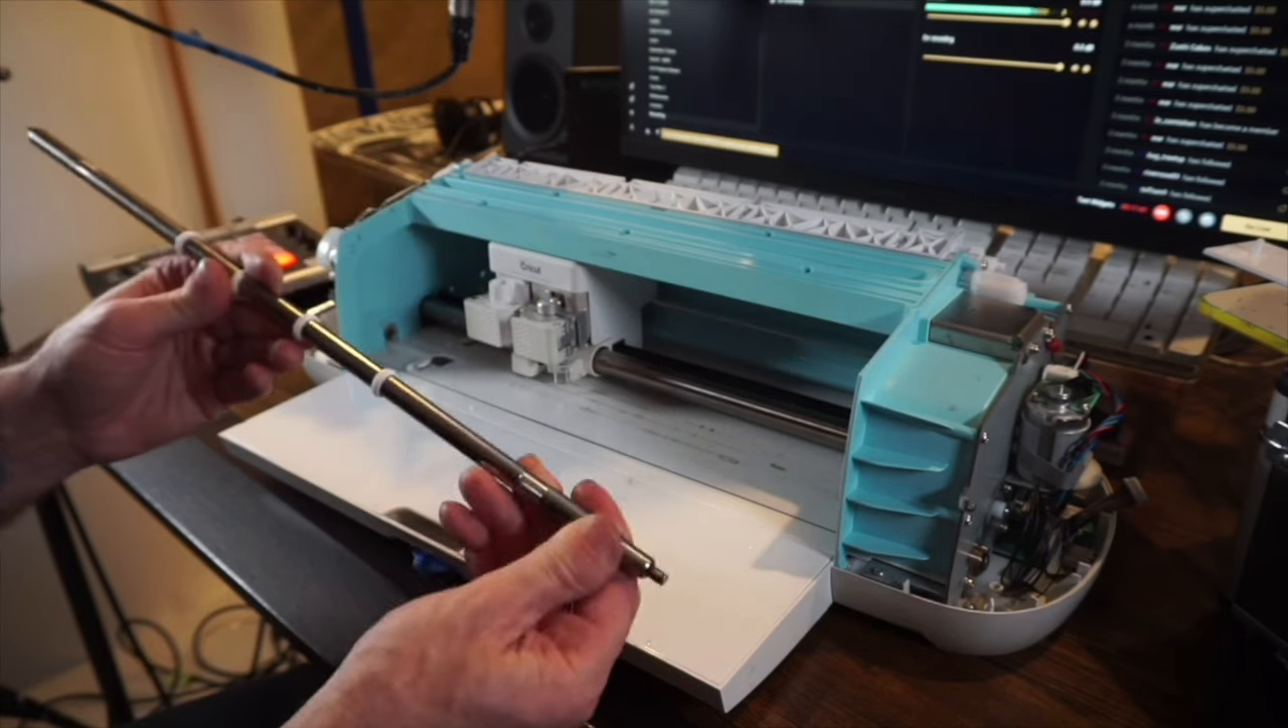So now i've already taken off the old rubber rubber wheels i've already taken them off so it's all clean.